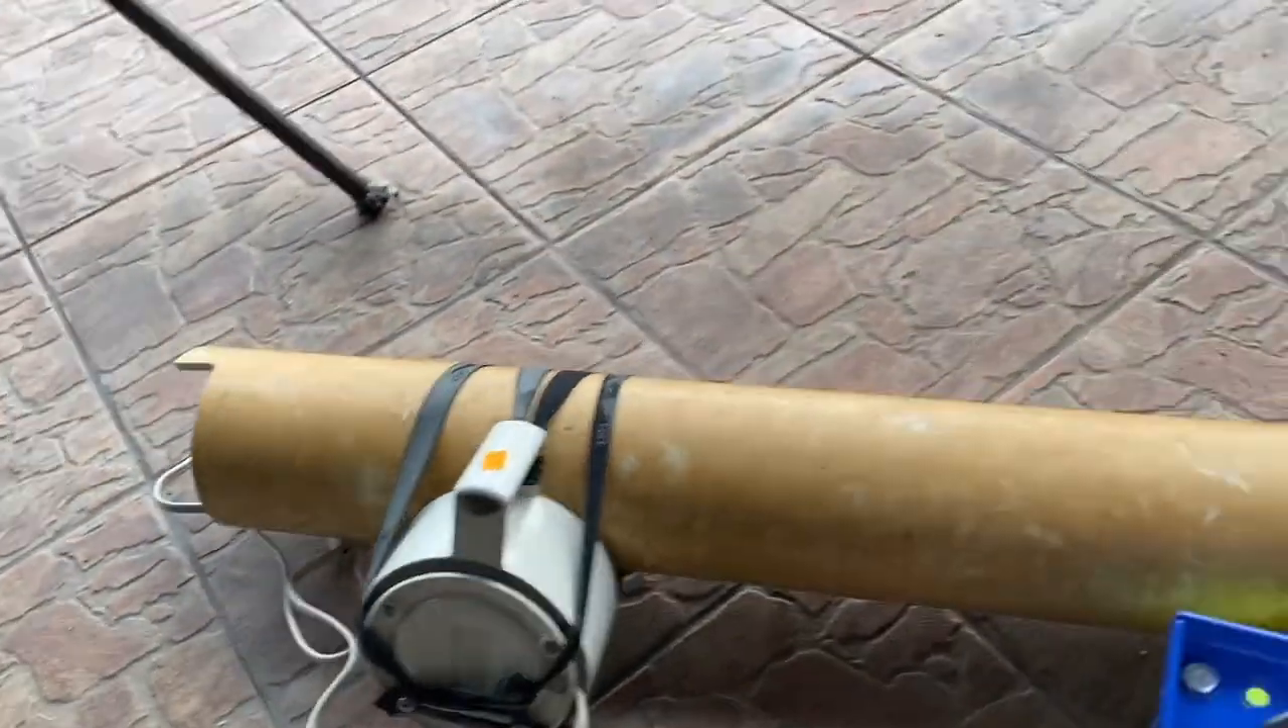And then as you can see here this is the orange citrus squeezer that I bought and basically took the top off and was able to secure it here with some elastics.